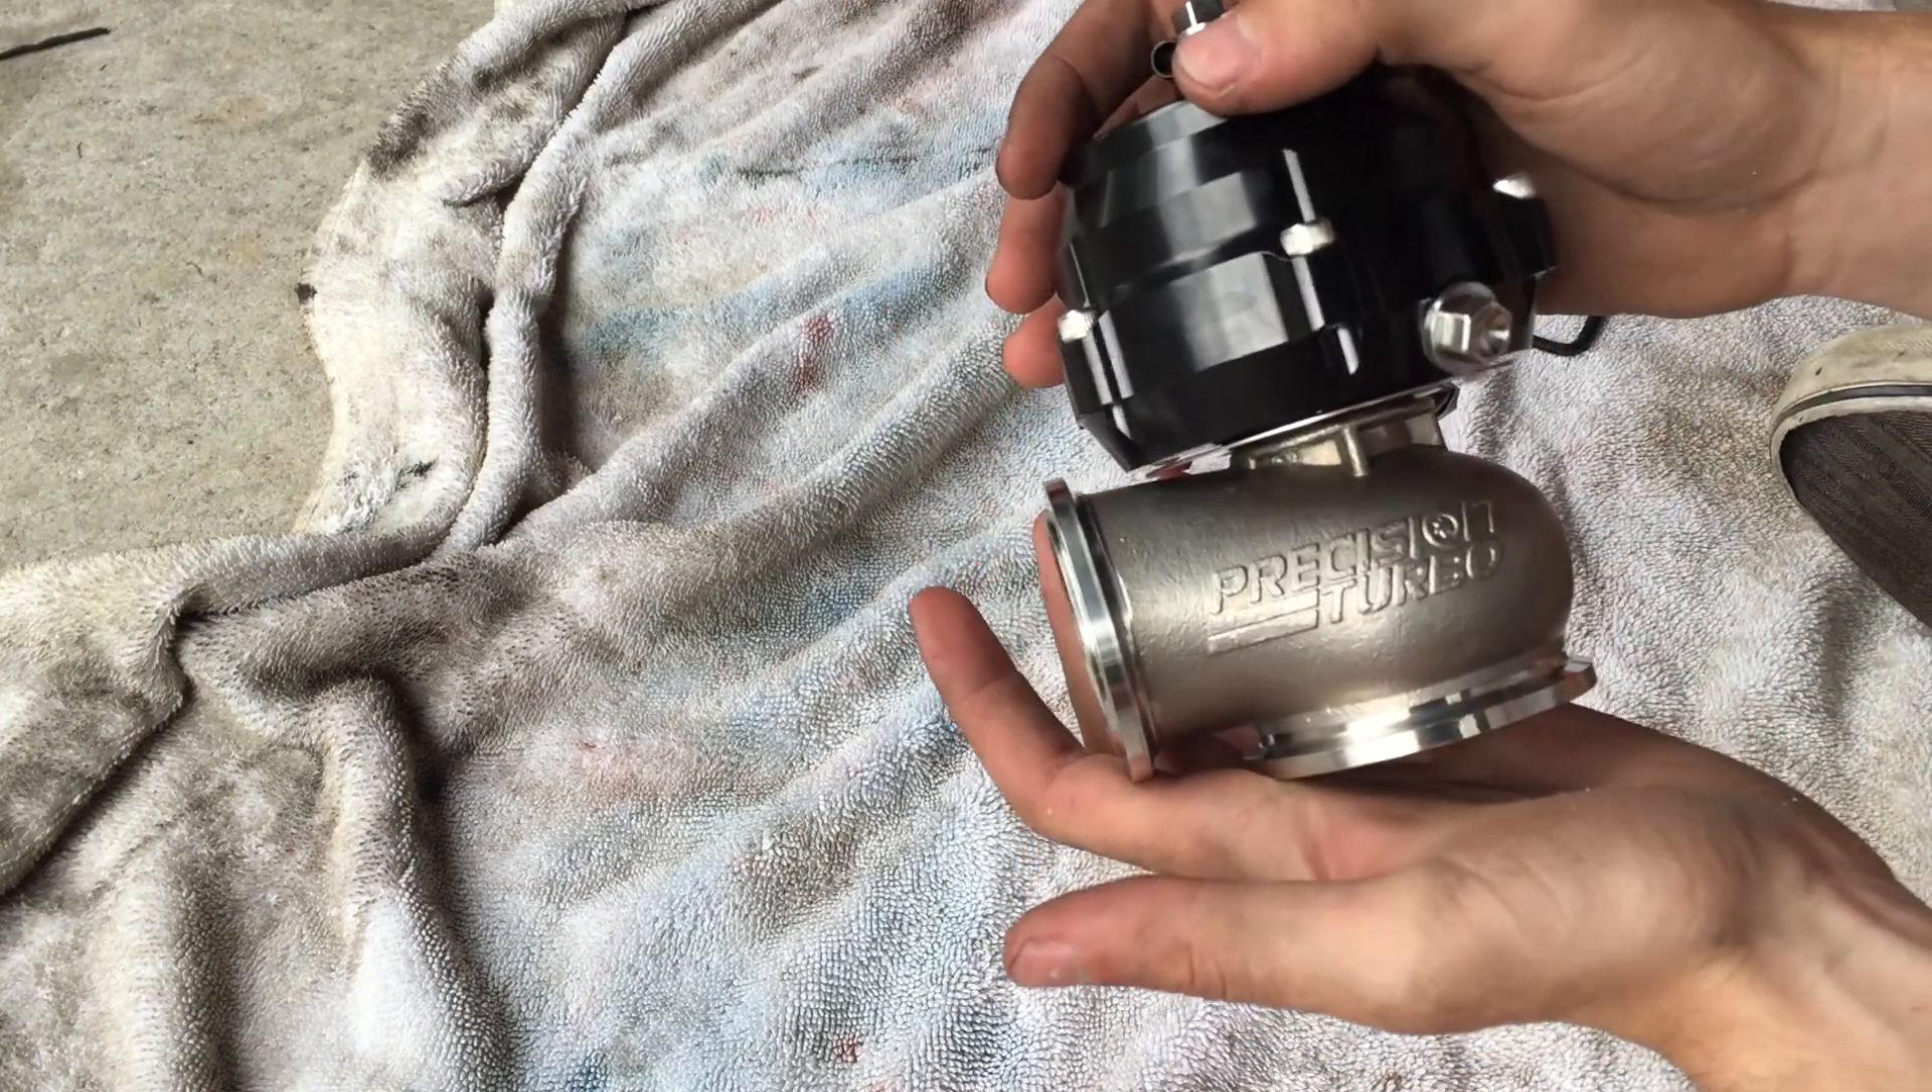So after much trouble, I would say we got the top on, it took two people, but it's the trials and tribulations that come along with higher boost levels.